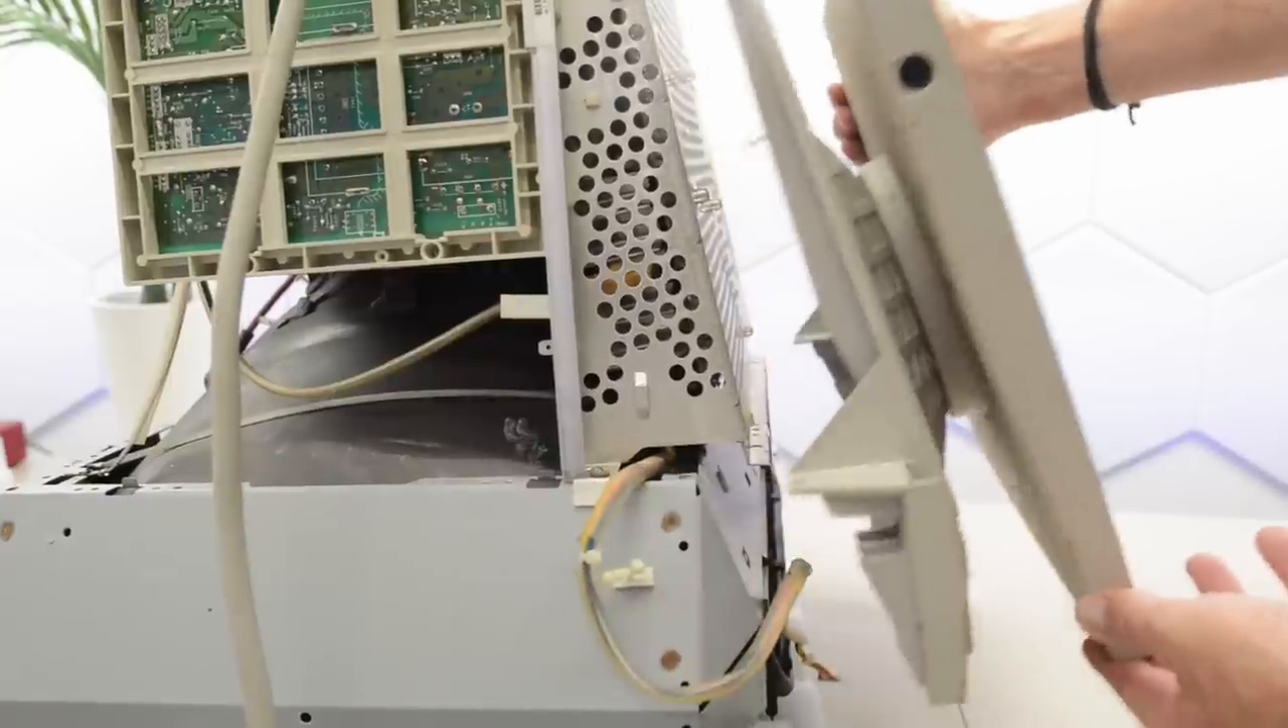But let's try to remove the stand now. And yes, it came off.